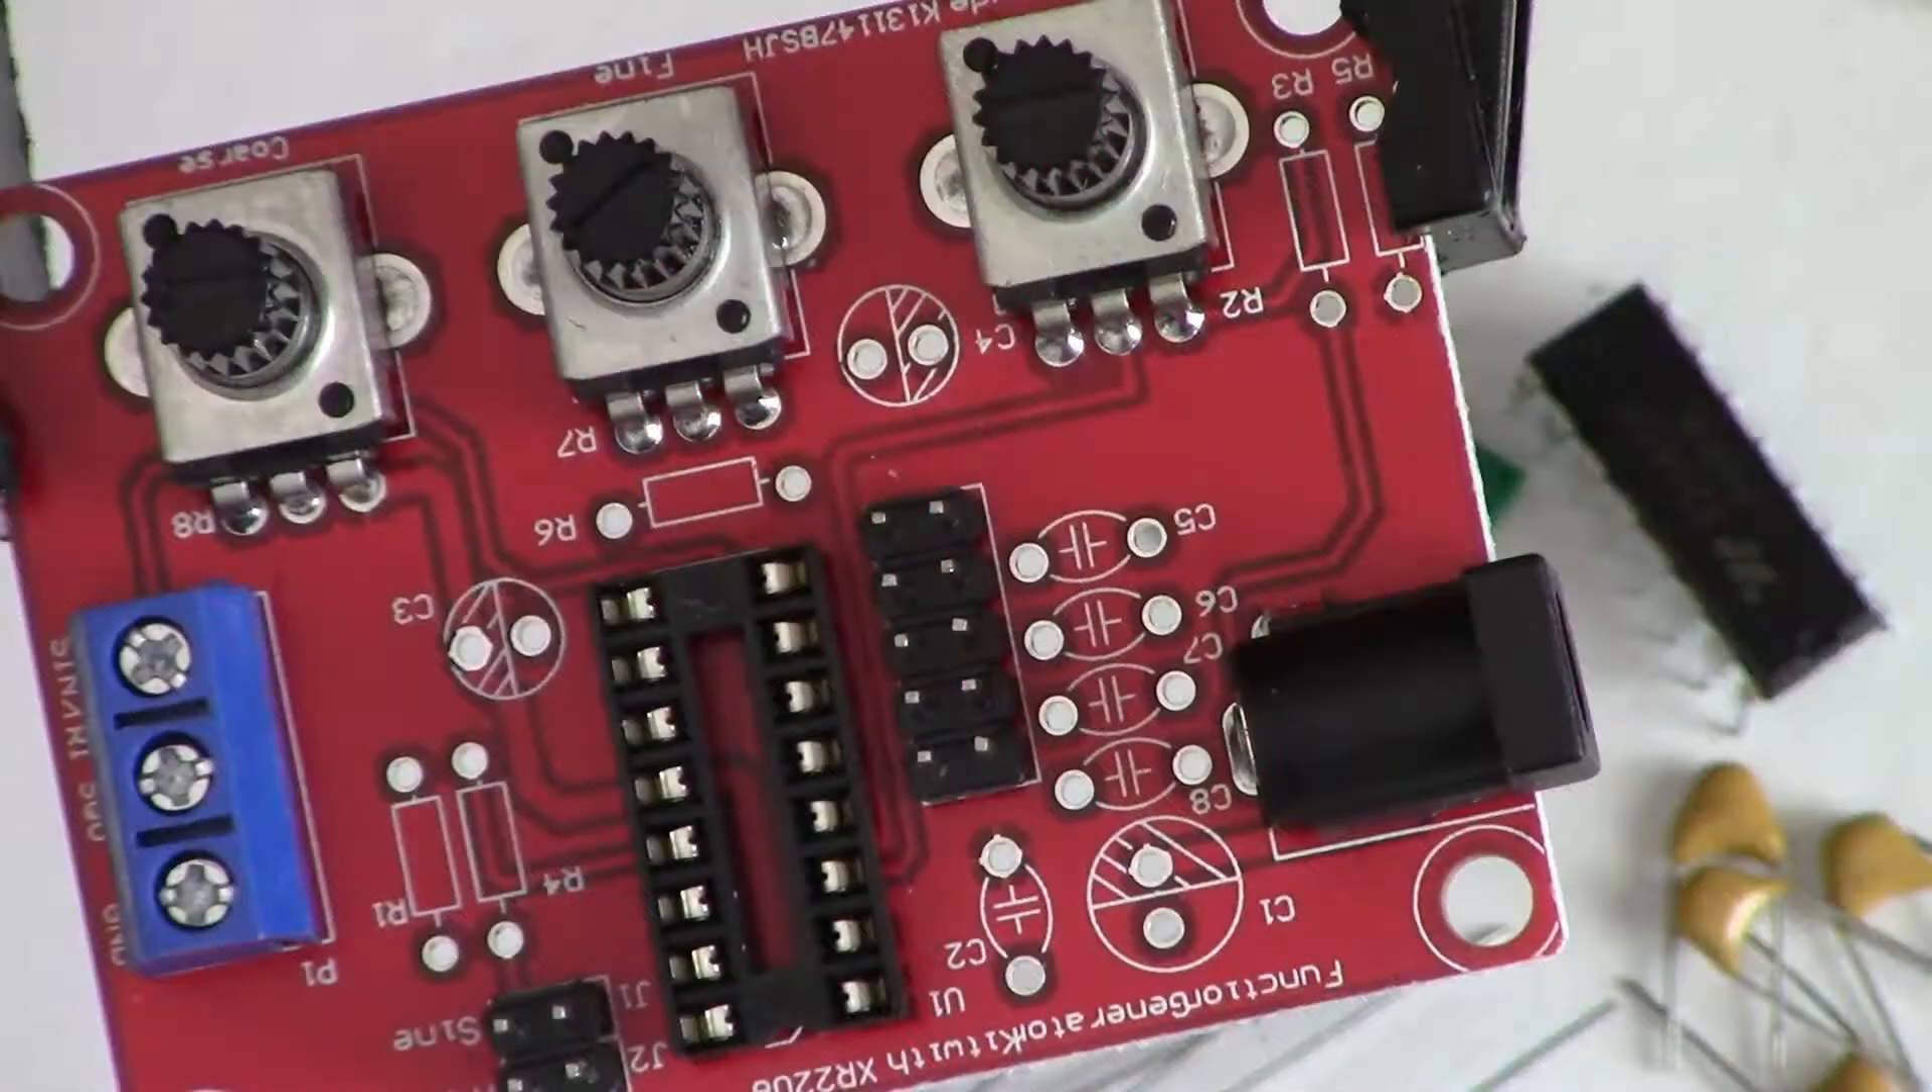The three pots are installed I have the various headers the barrel jack and the dip socket.